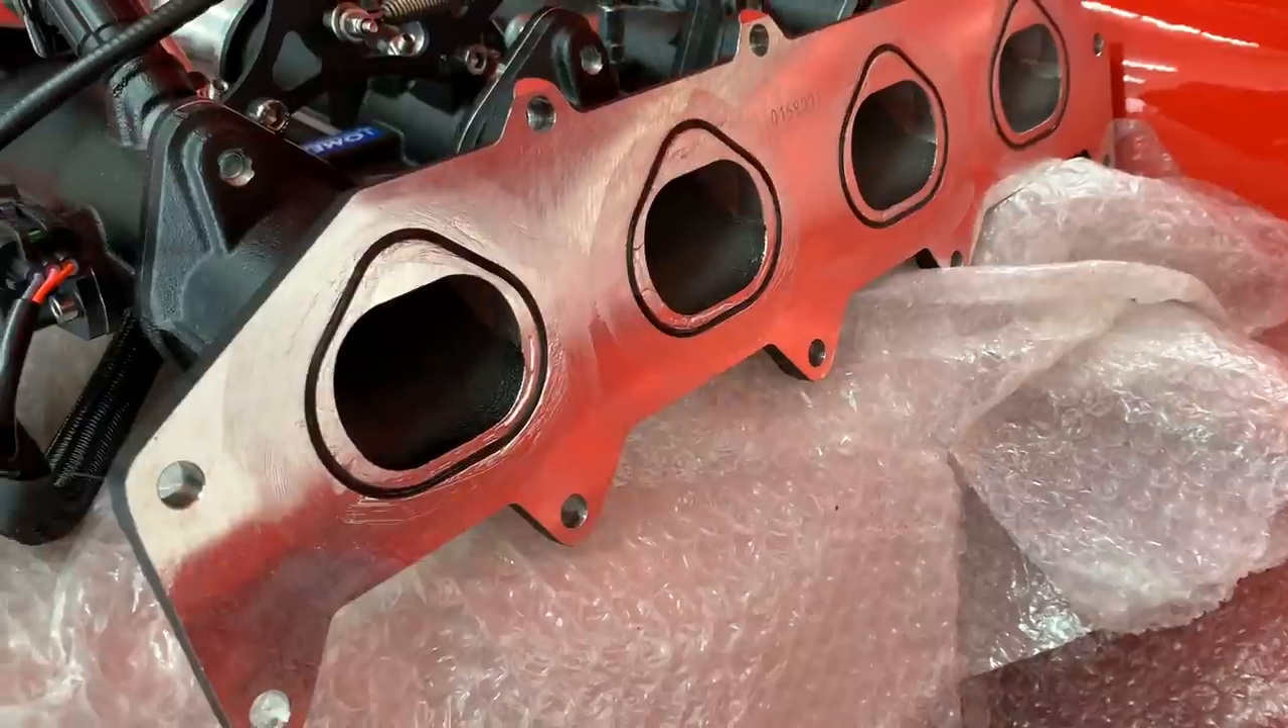Right, that's all the rubber seals into the throttle bodies.